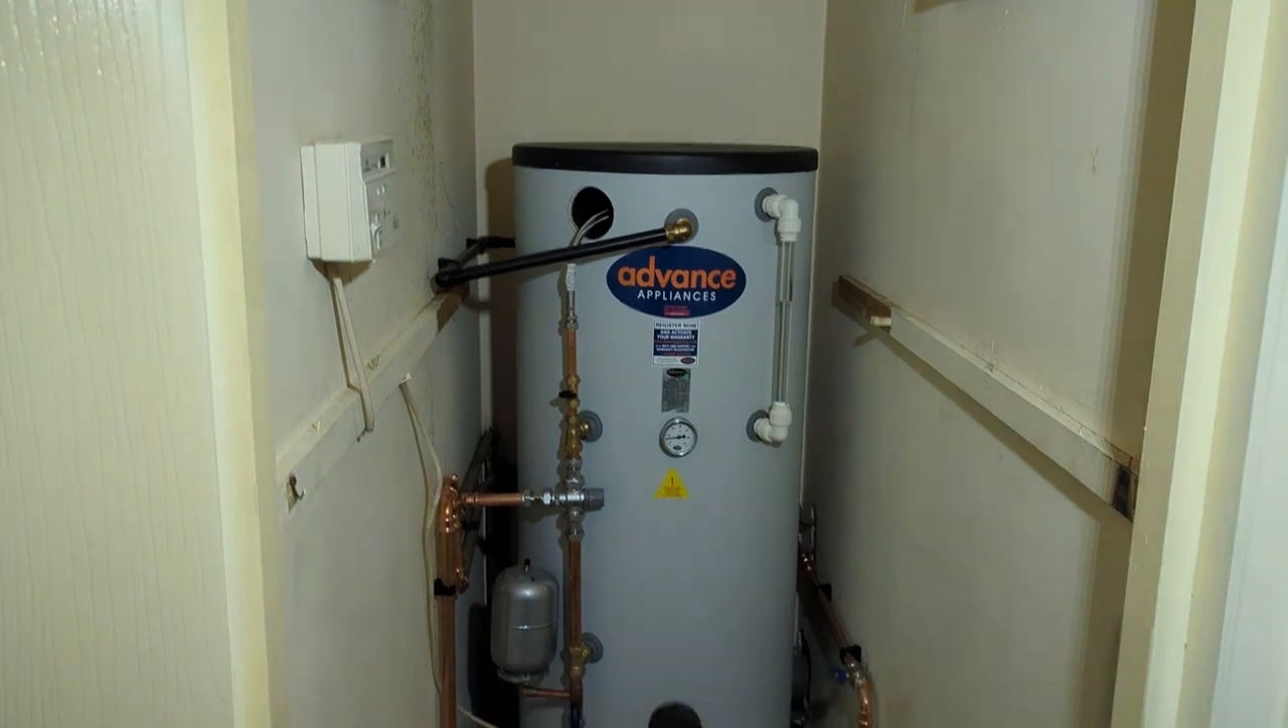All right that's the thermal store all done all piped up.